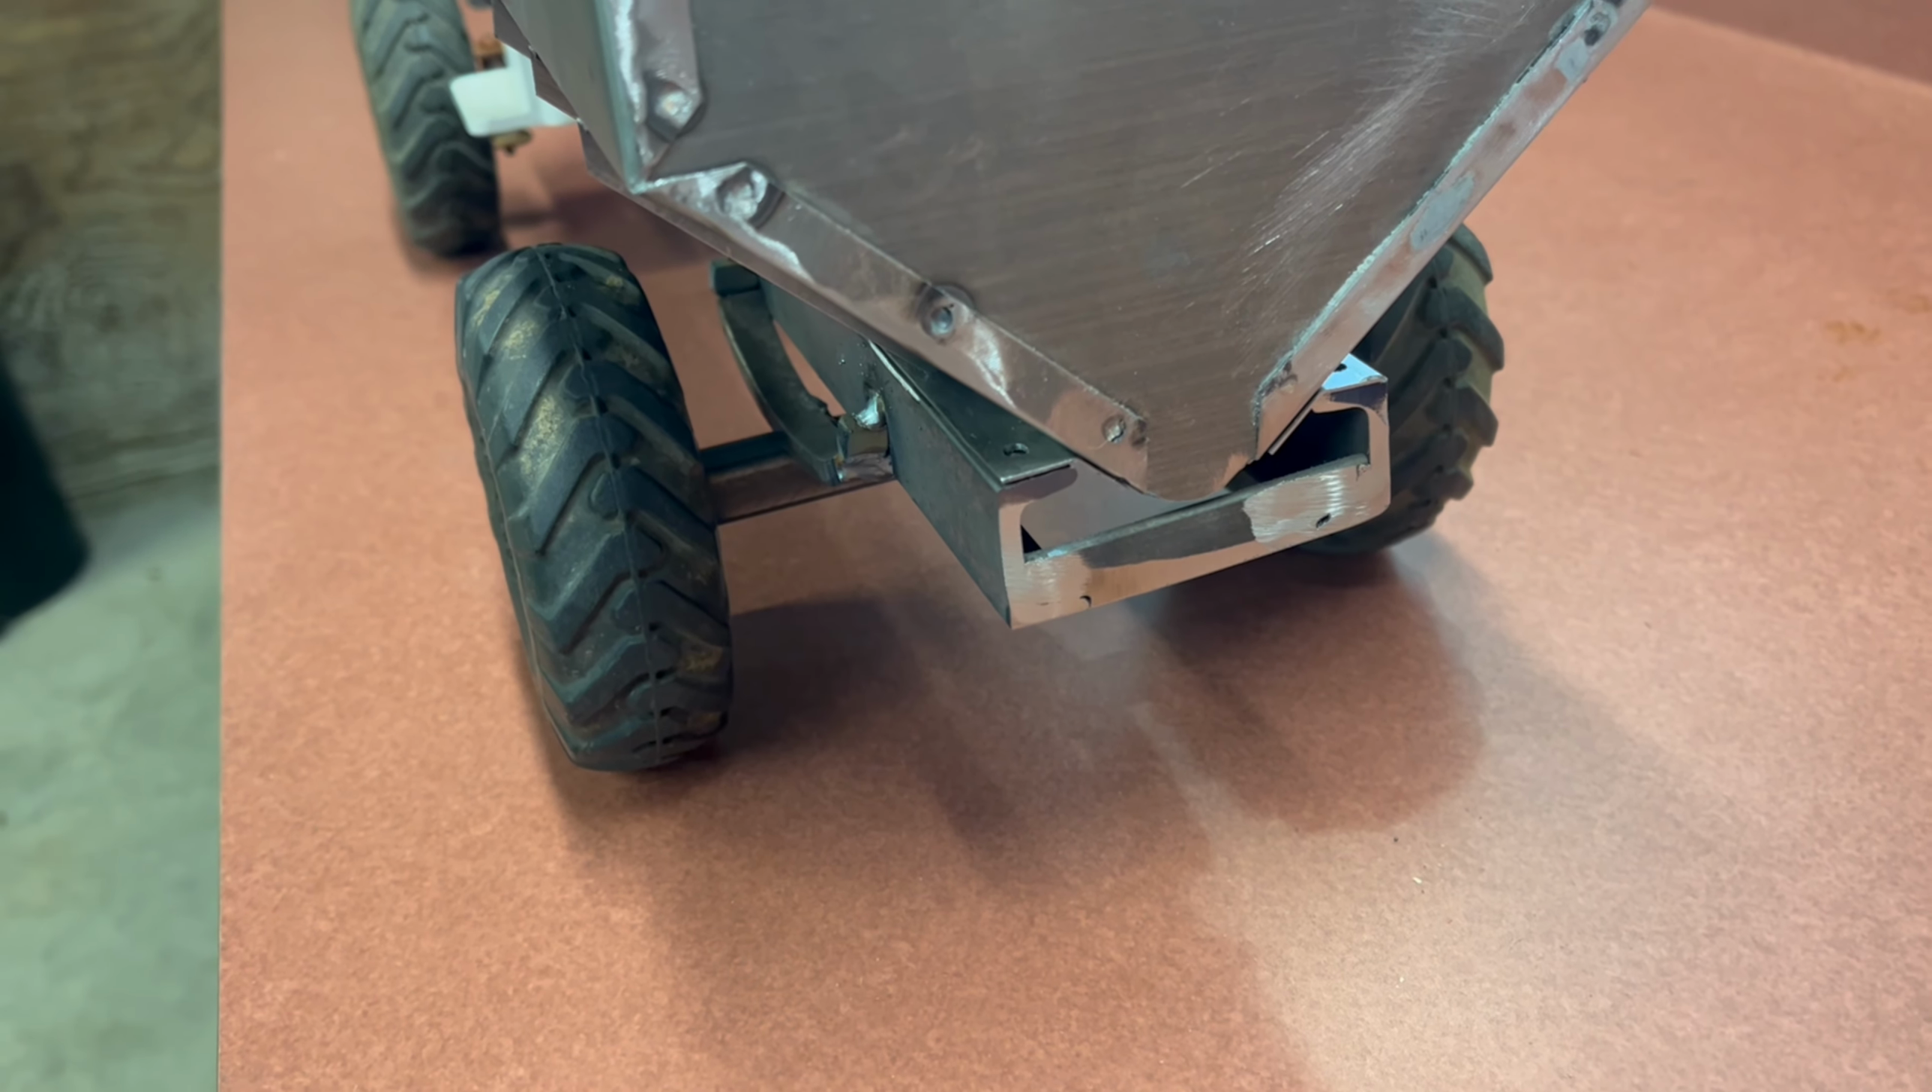I went ahead and welded the back up. Got a couple little spots I need to touch up or put some body filler or something.